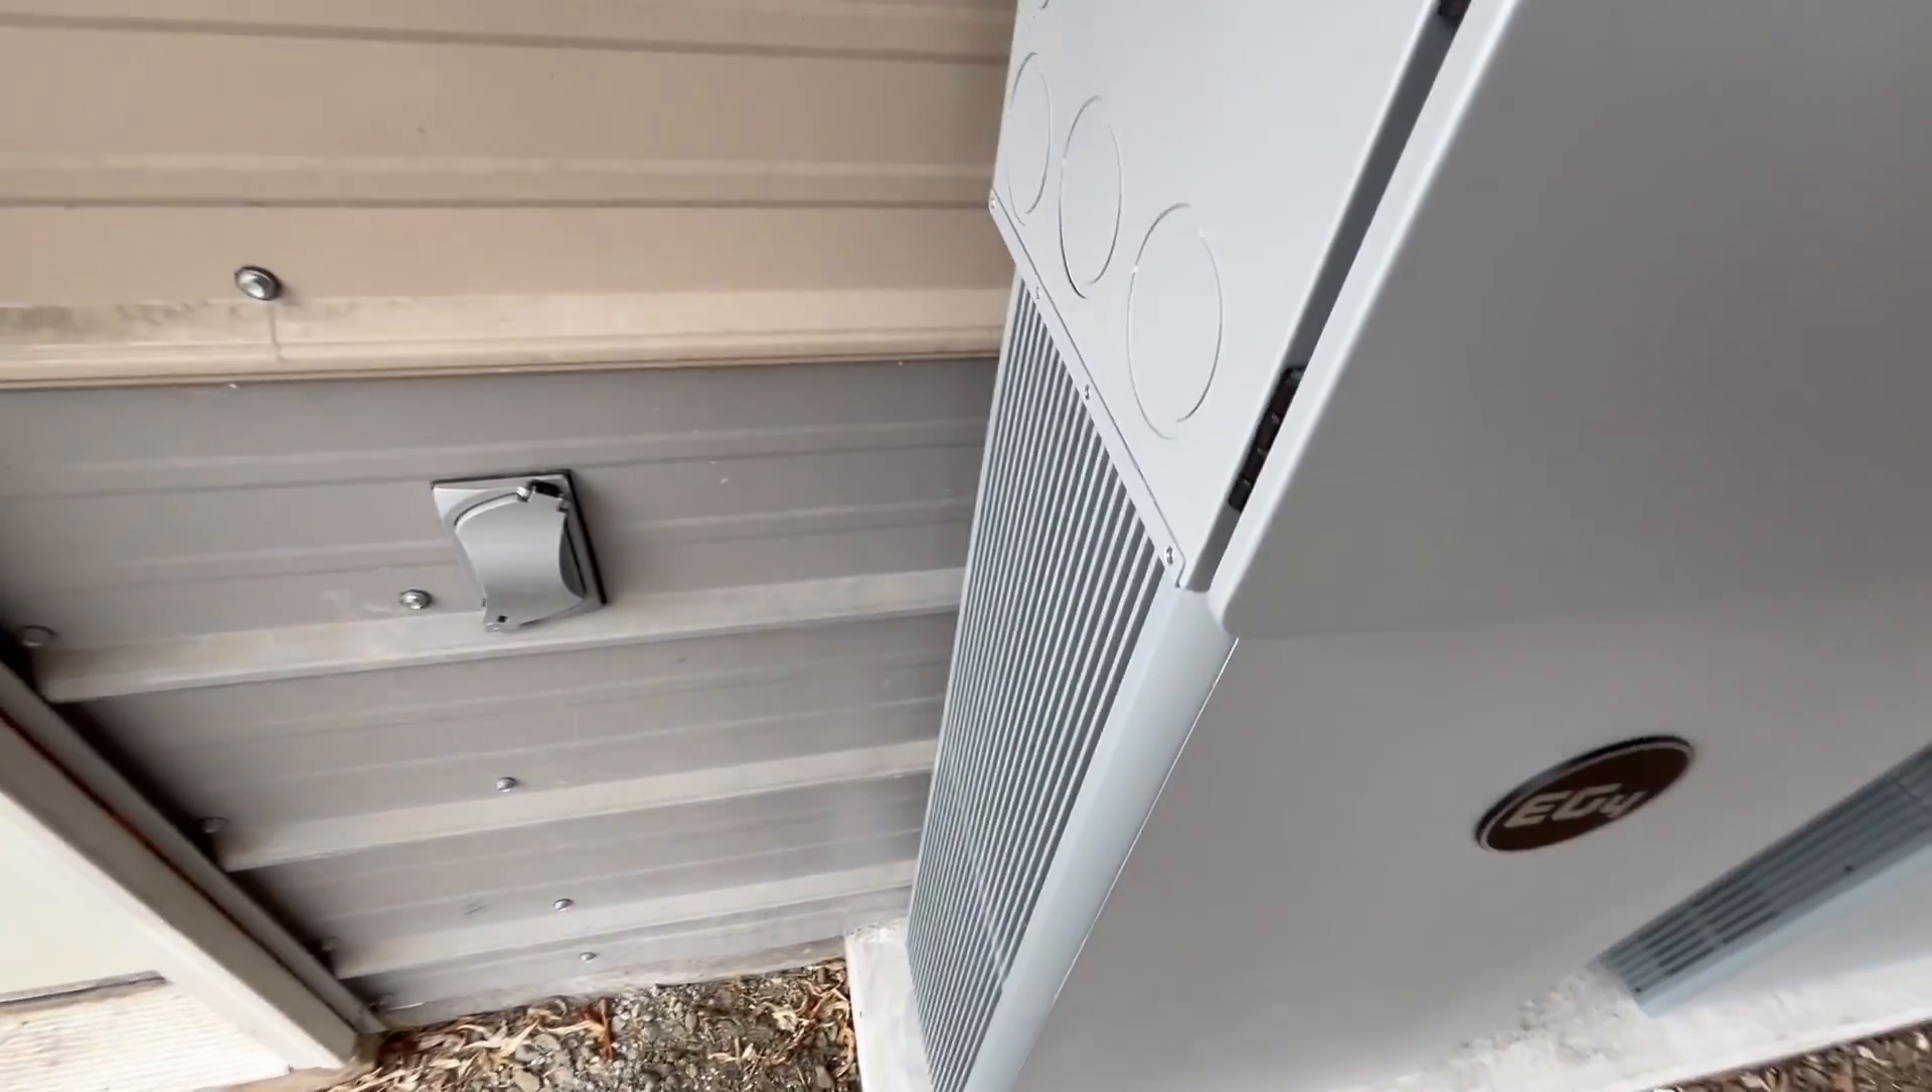I added the grates back on the sides now that everything is done and it gives it a slick look there.